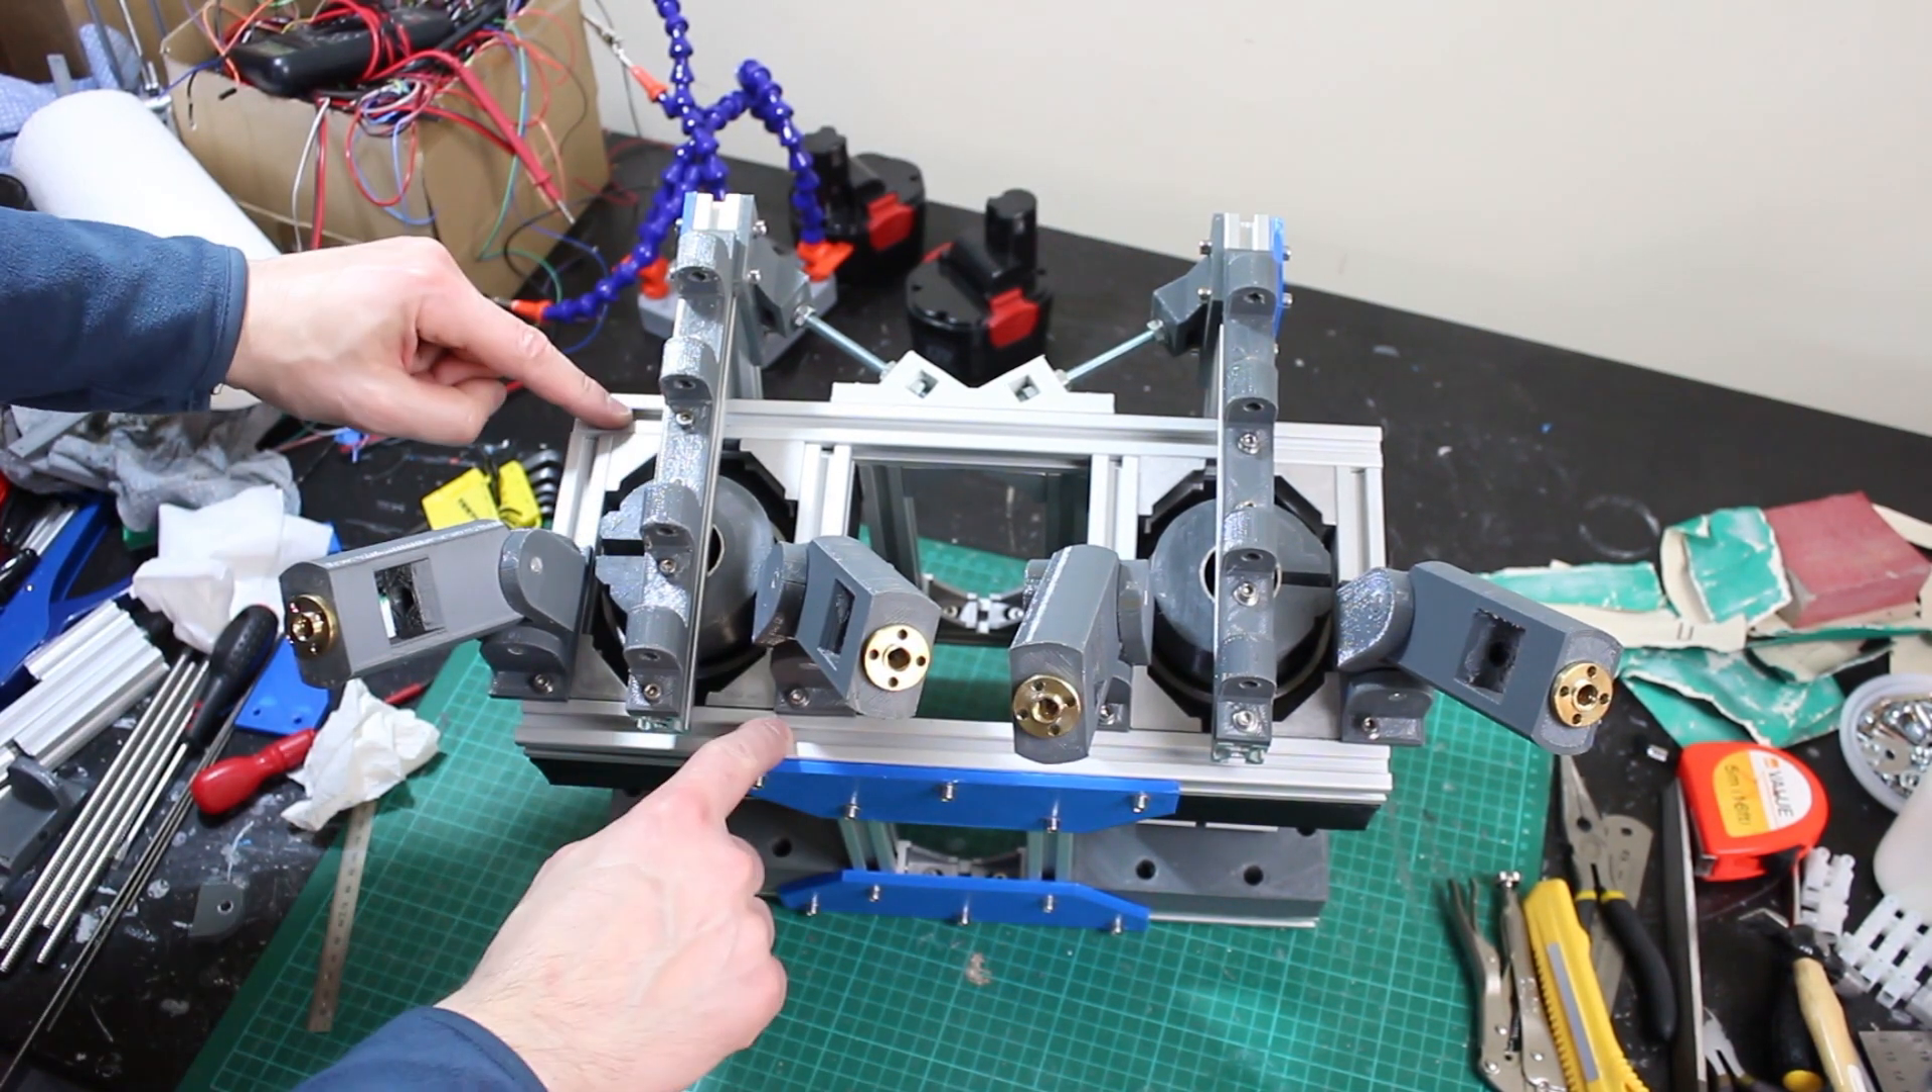These actuators are attached onto this frame and these pieces will rotate in between them.